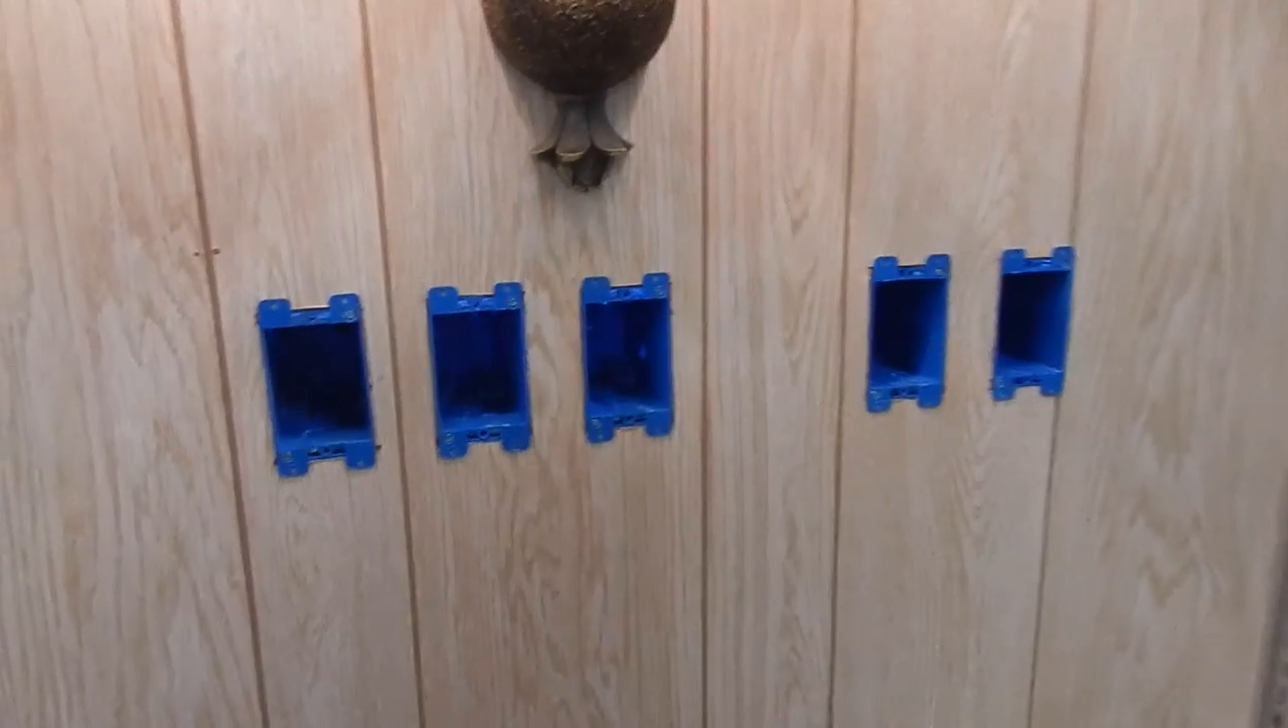So I've been making some progress here, I'm not going to have time to finish this end tonight, but I do have the boxes in the wall.